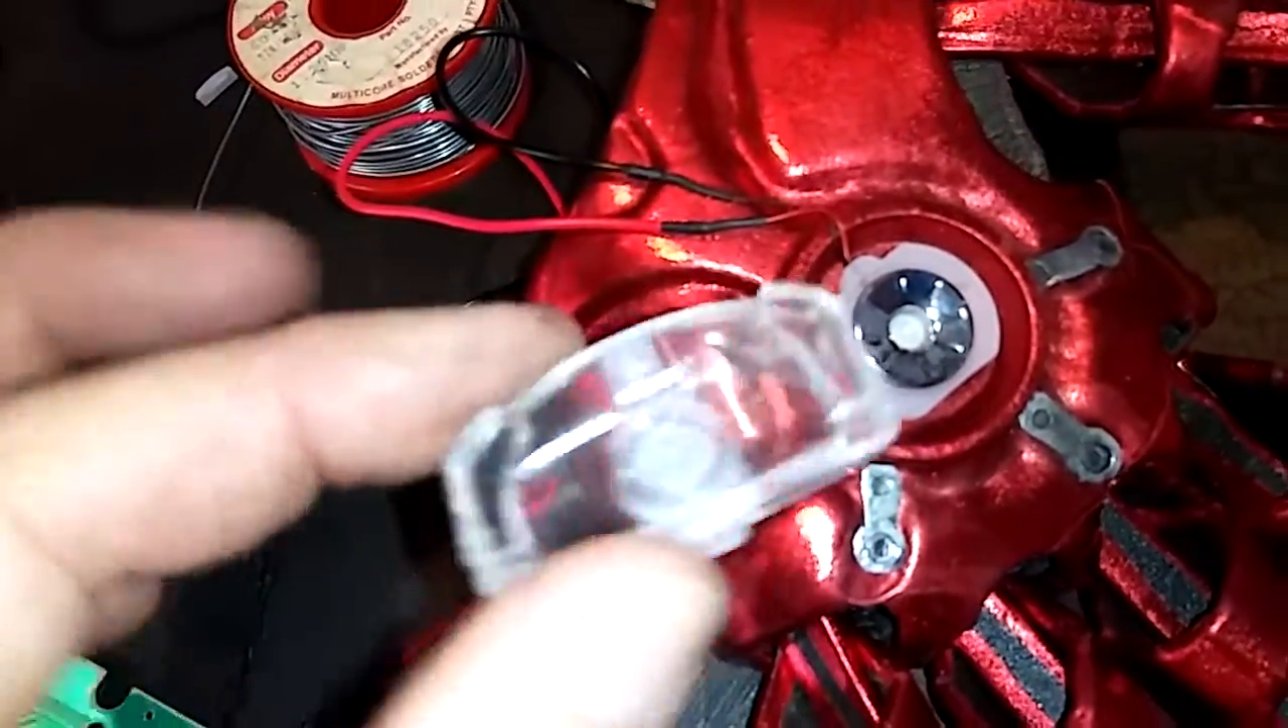What I've done is I've removed the little reservoir off the back of the nano sprayer because it's too bulky to fit in the glove.